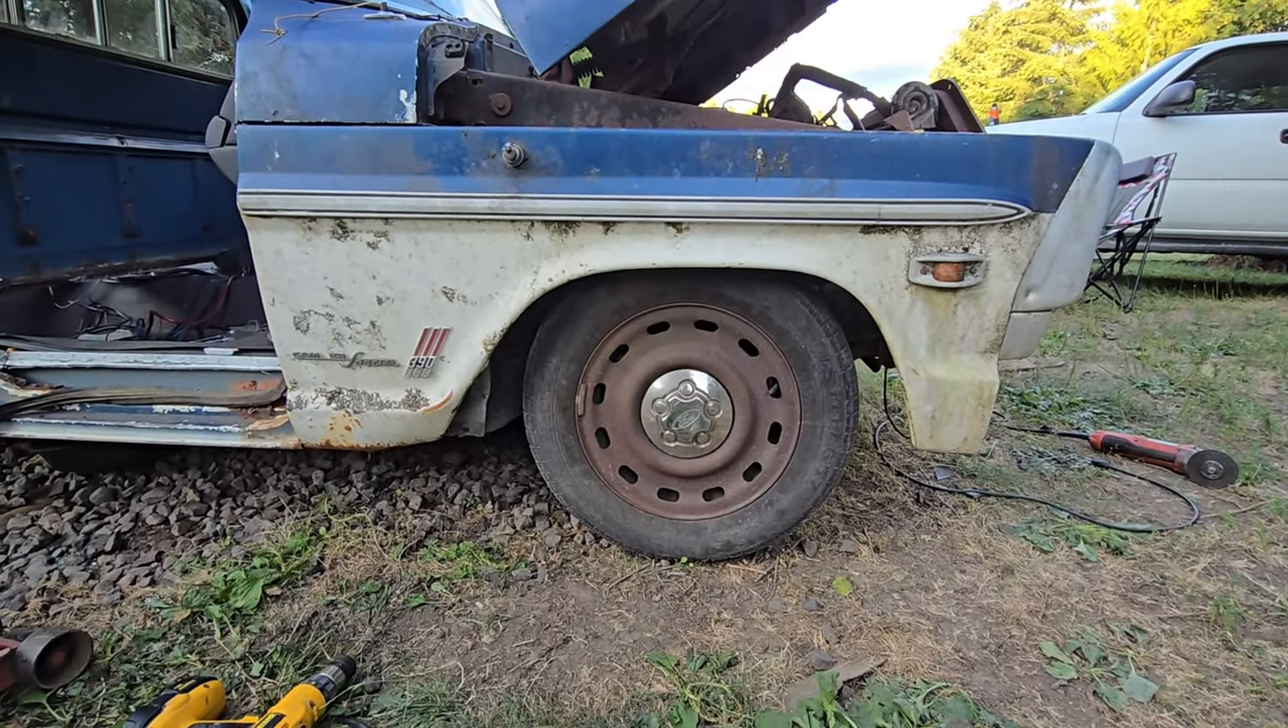The front wheel is pretty much centered. It's where I want it.